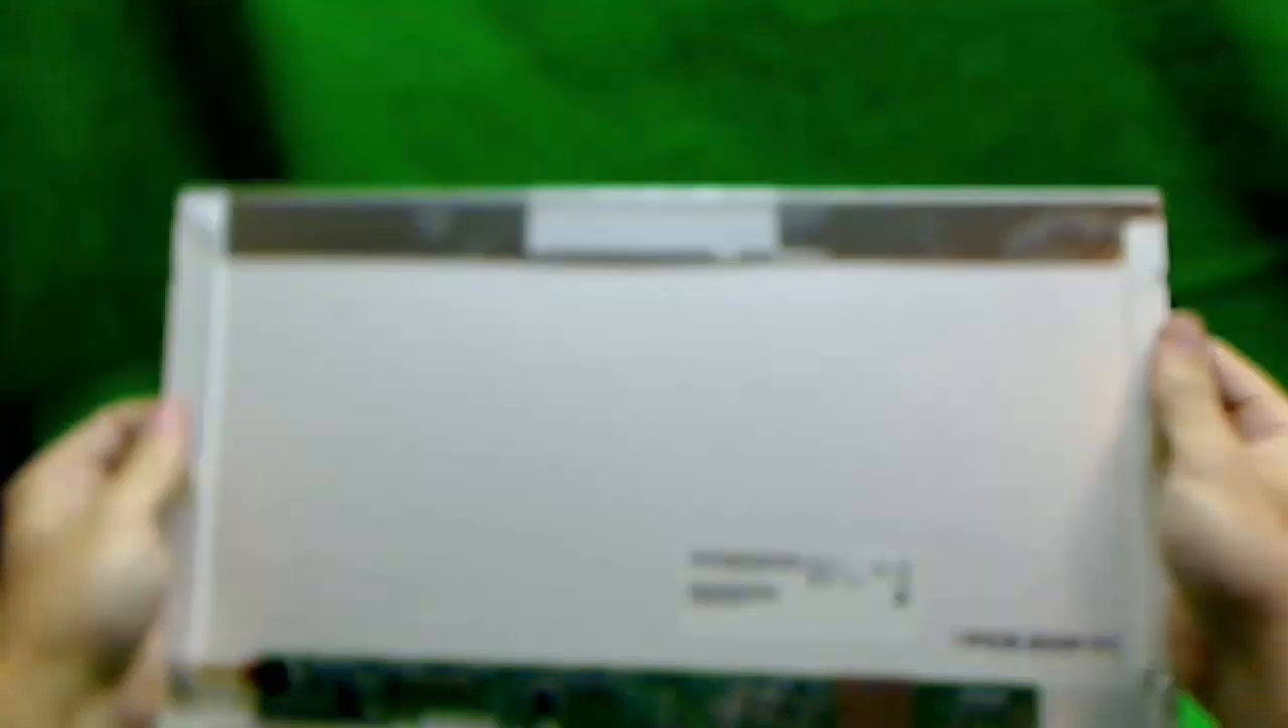And finally, this screen is out.